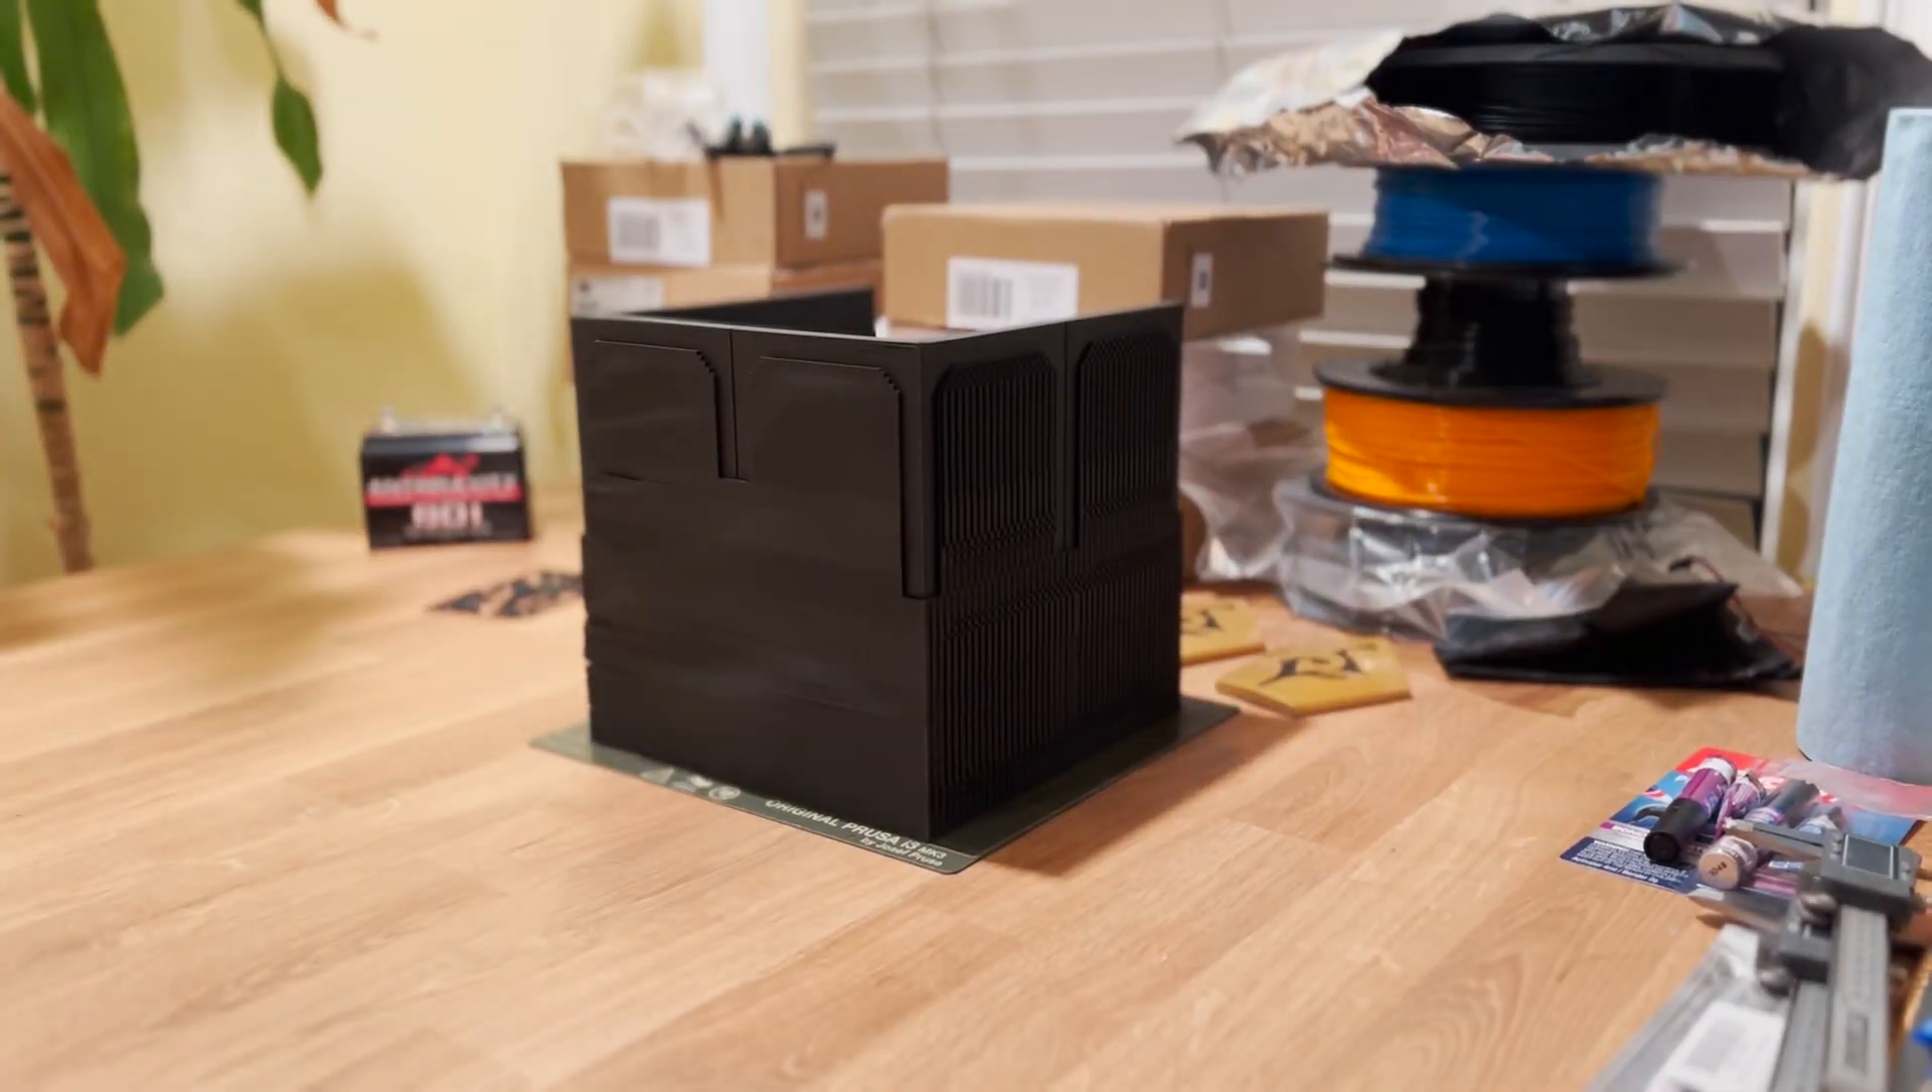Because the box was printed in one piece, there are tons of supports to remove.